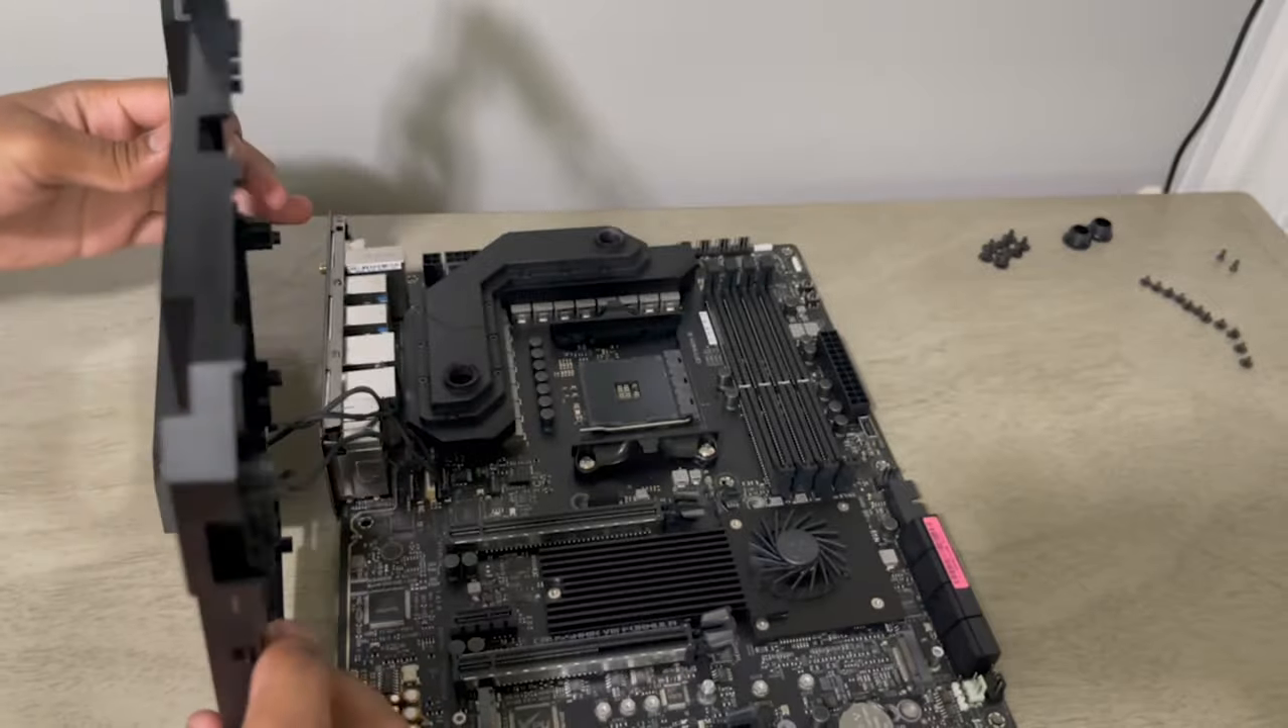I then removed some more screws and finally the entire shroud came off.